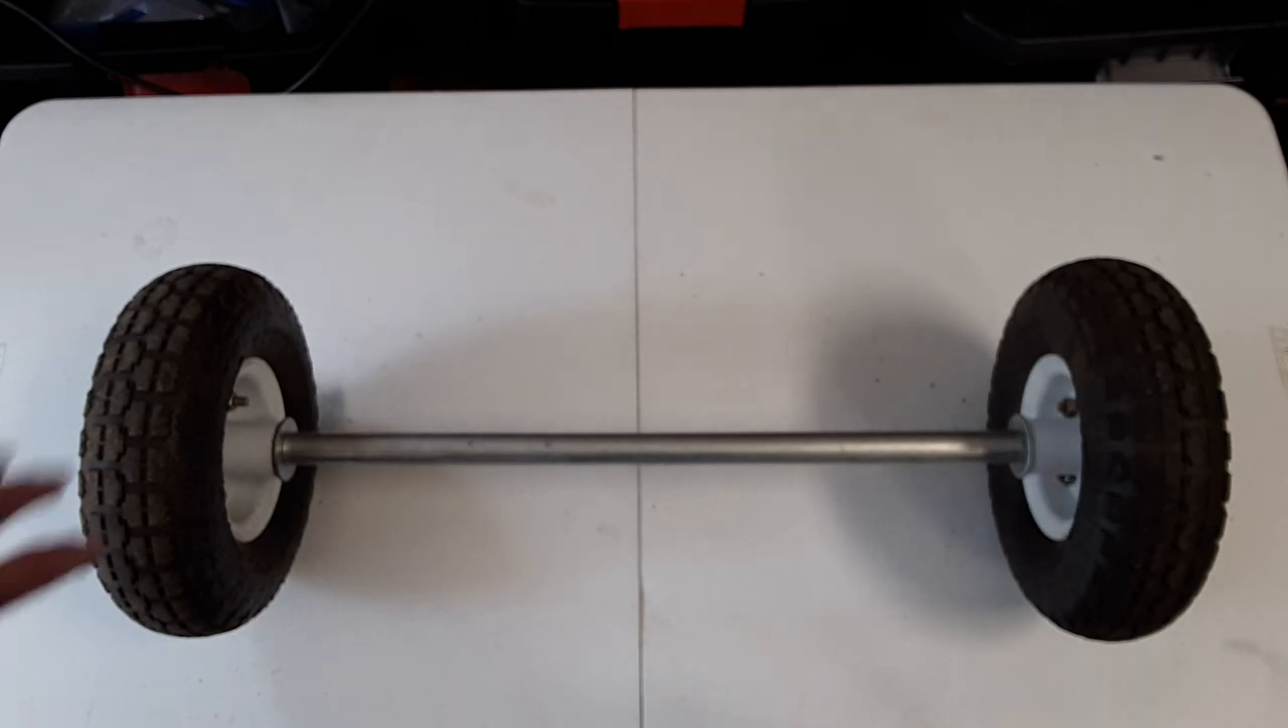So this is the wheel base now completed and this is what it looks like on either end.